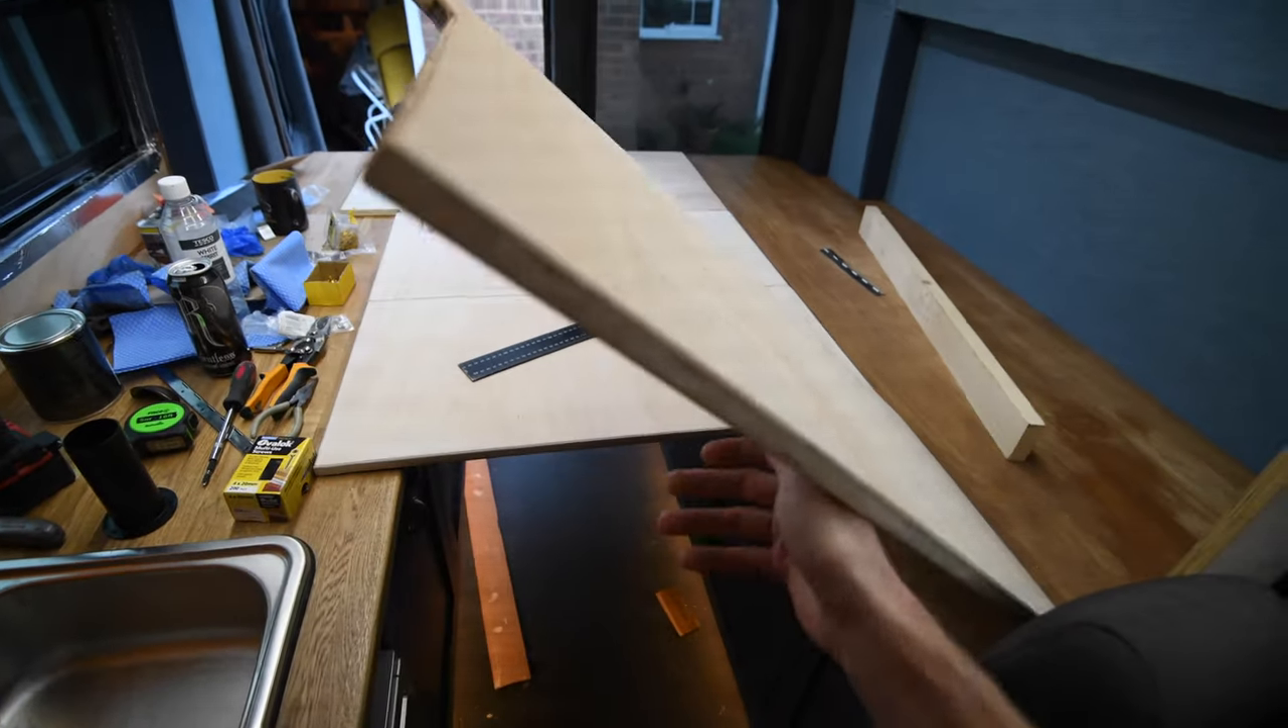The four bed panels they're all temporary mounted because they still need painting.